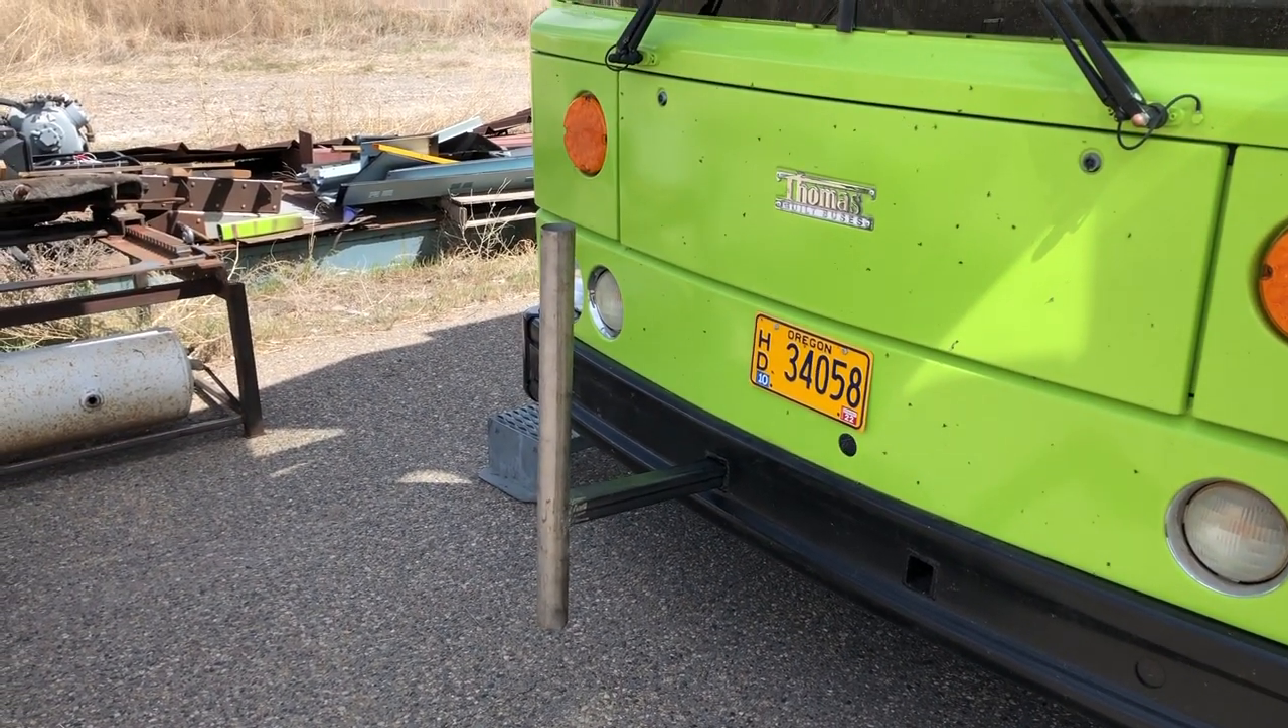Okay guys there's my flagpole holder and I'm very disappointed because it was a bitch to get that thing level because the bus the receiver was just built into the framework that was there.